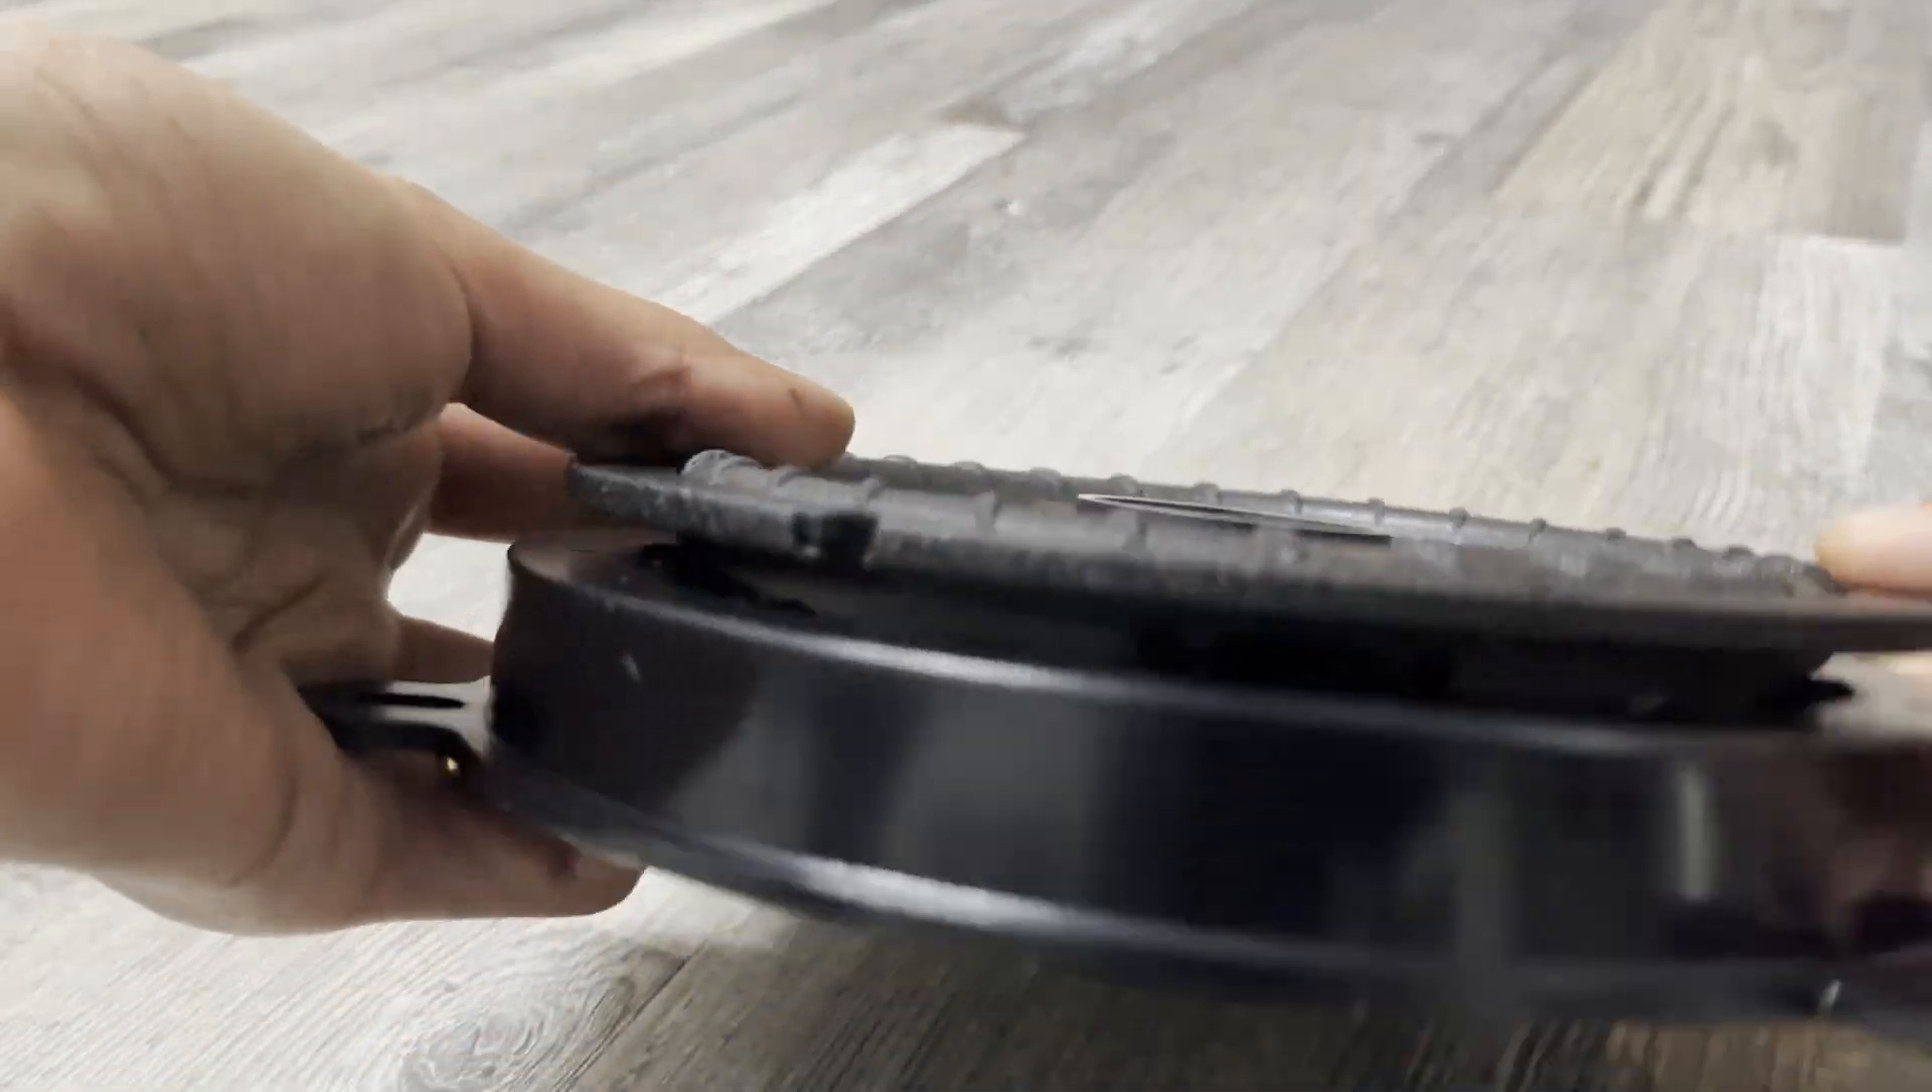When we test mount our new speaker to the Metra adapter plate, we see that it does not sit flush.